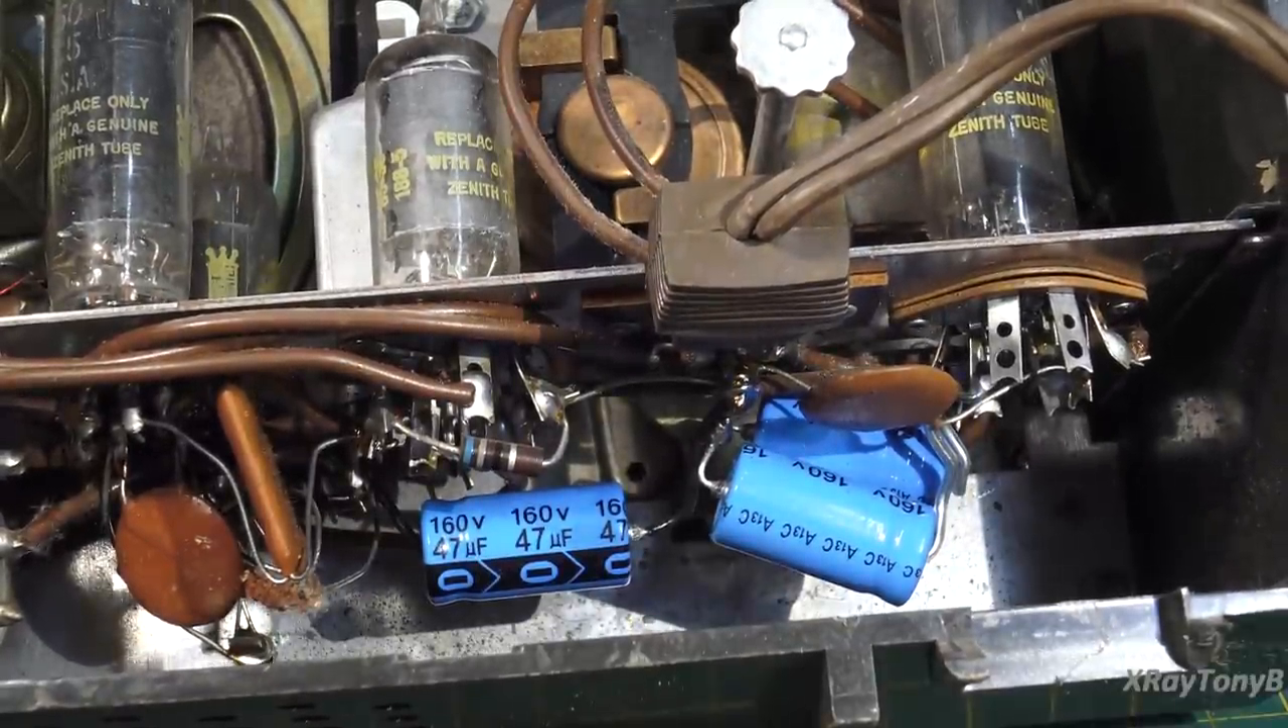As you can see, we have the radio put back together. Got a couple of capacitors put in there.